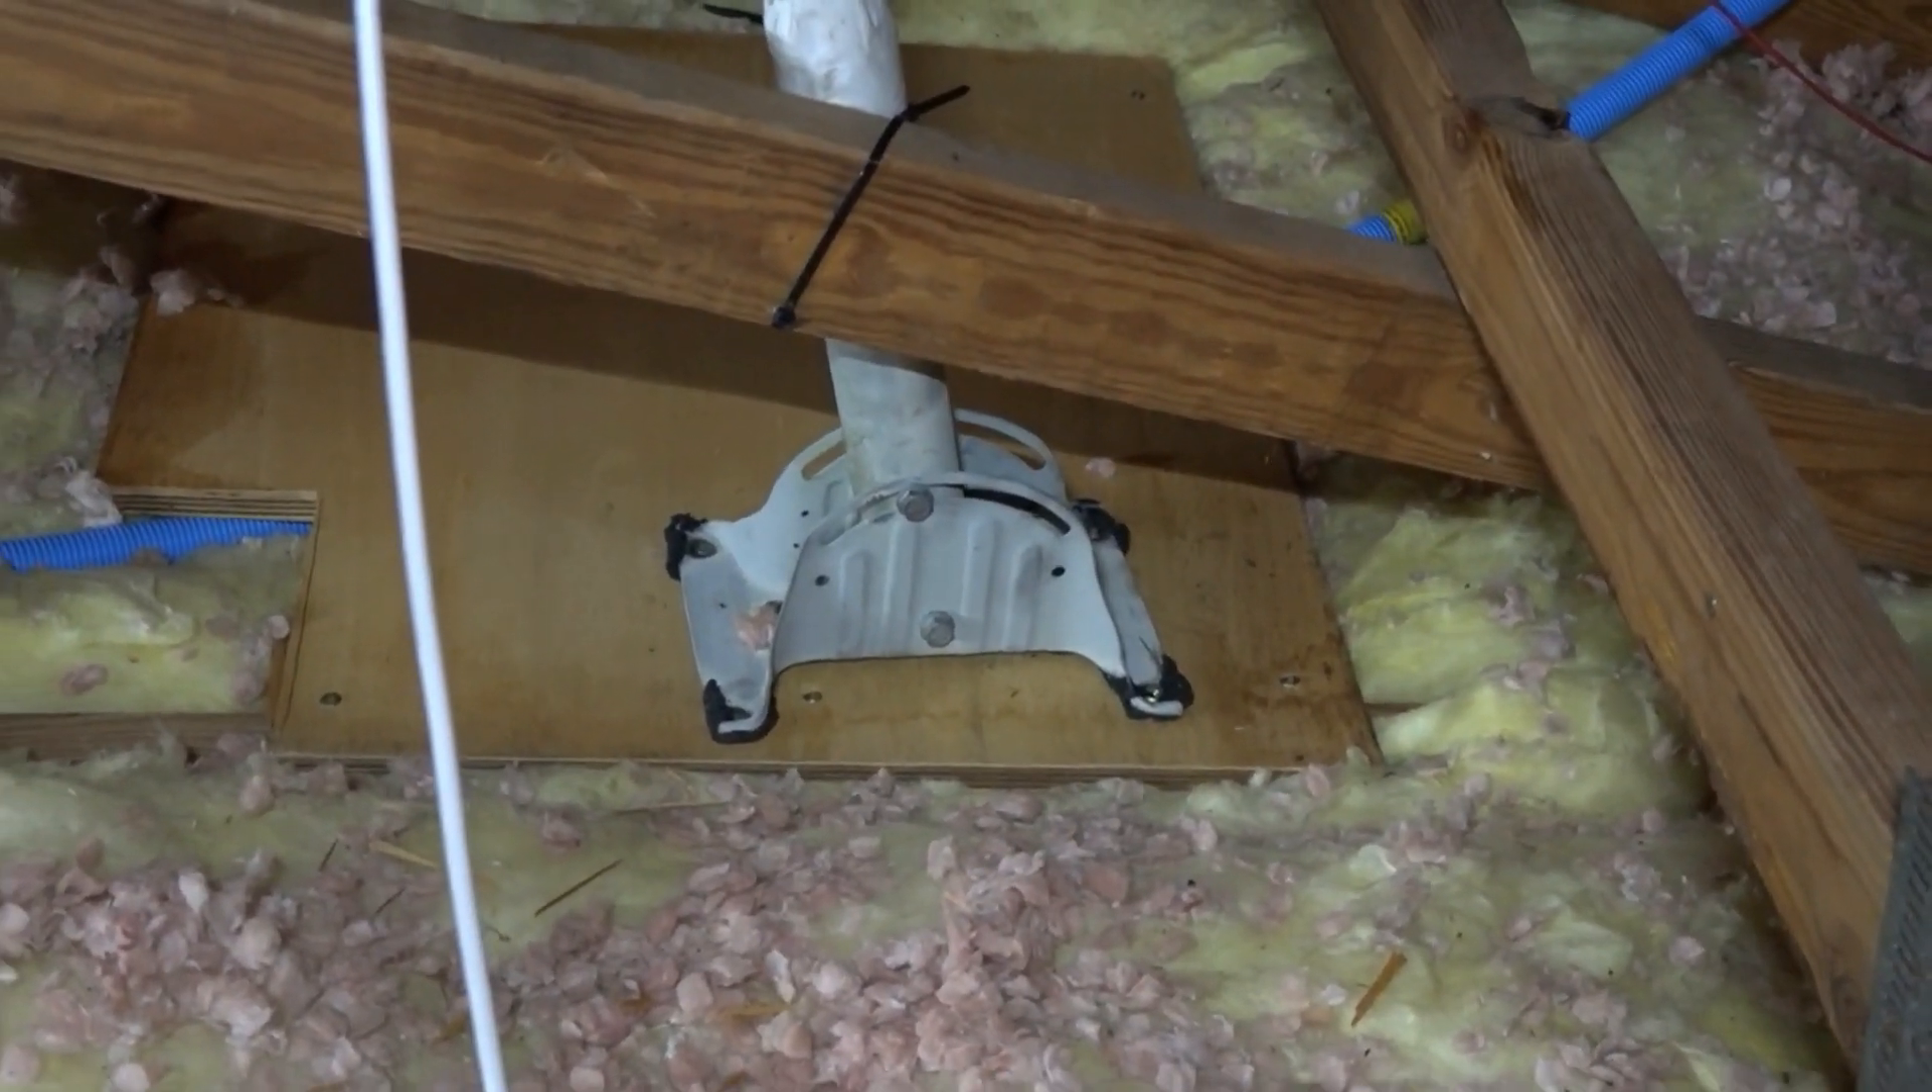I mounted the roof old roof bracket to a piece of plywood on the roofing supports.